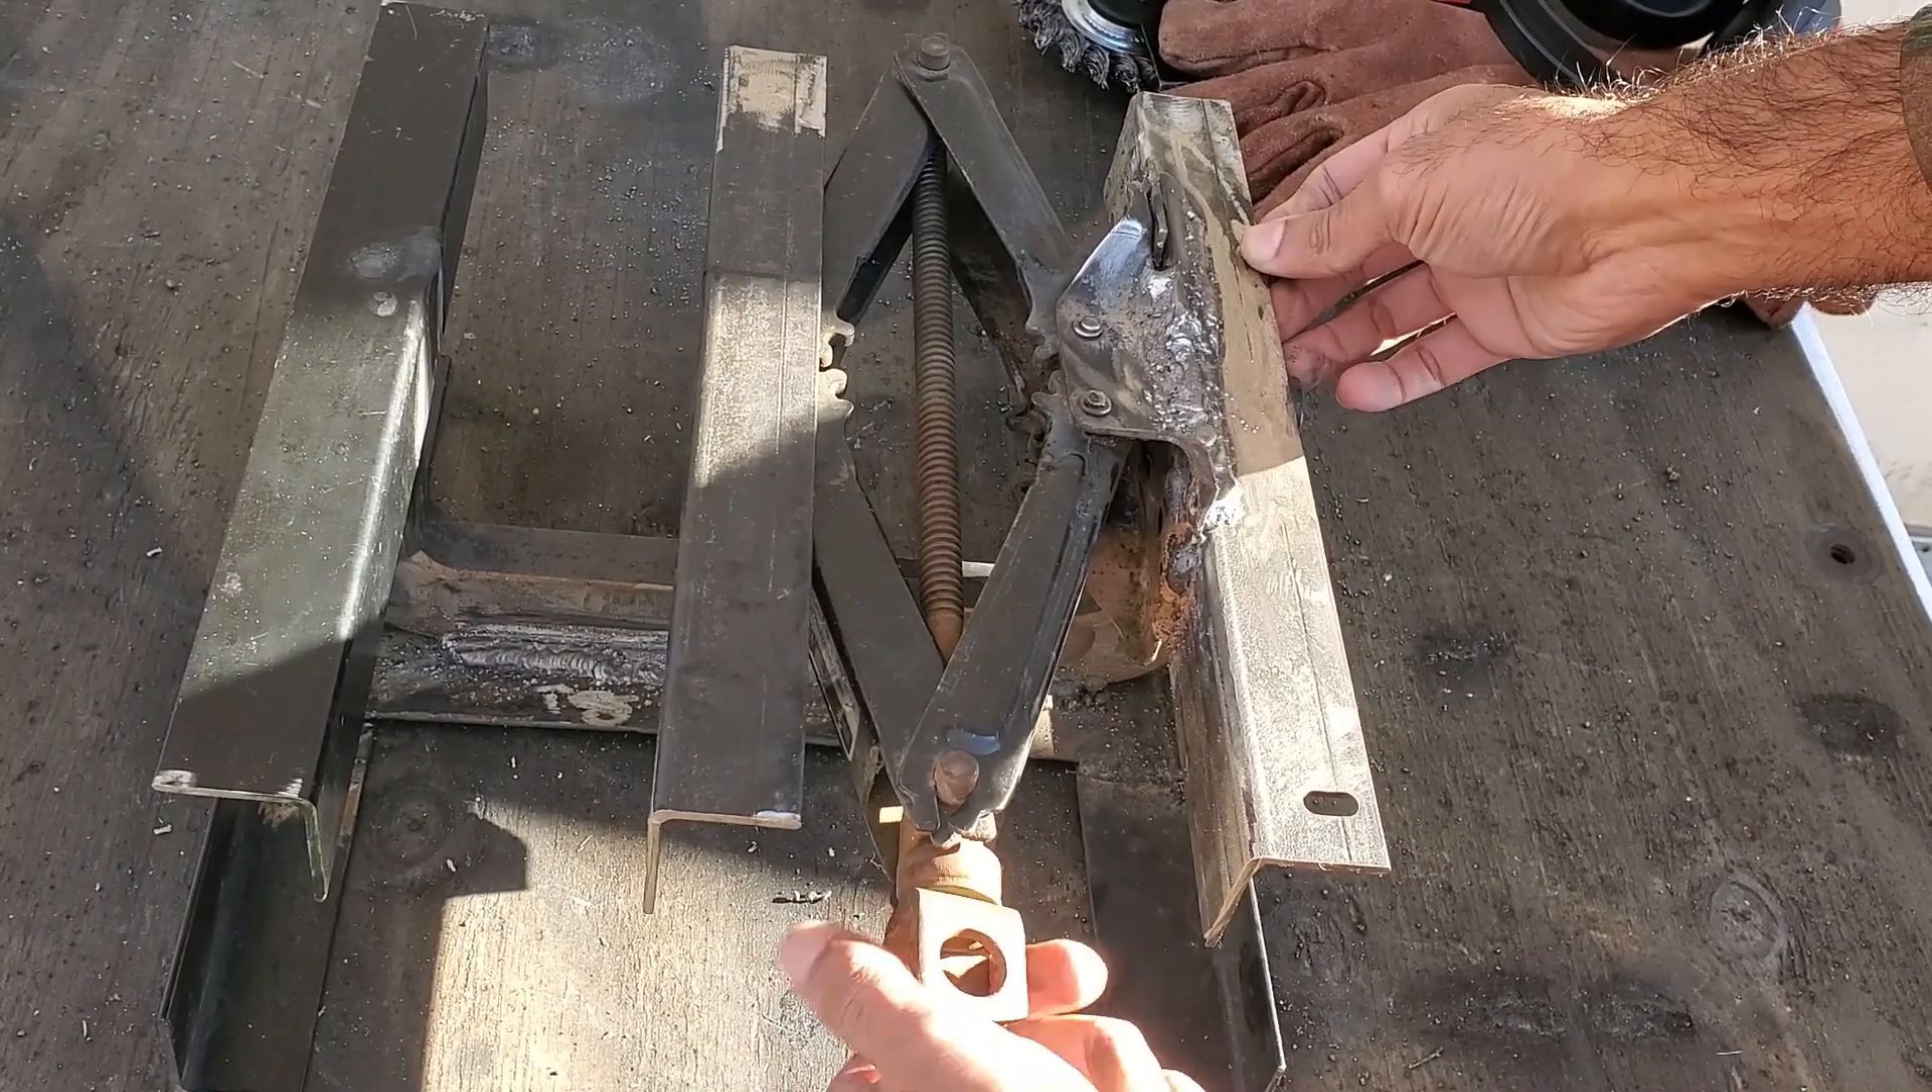This is what the vise looks like when it's all welded together.